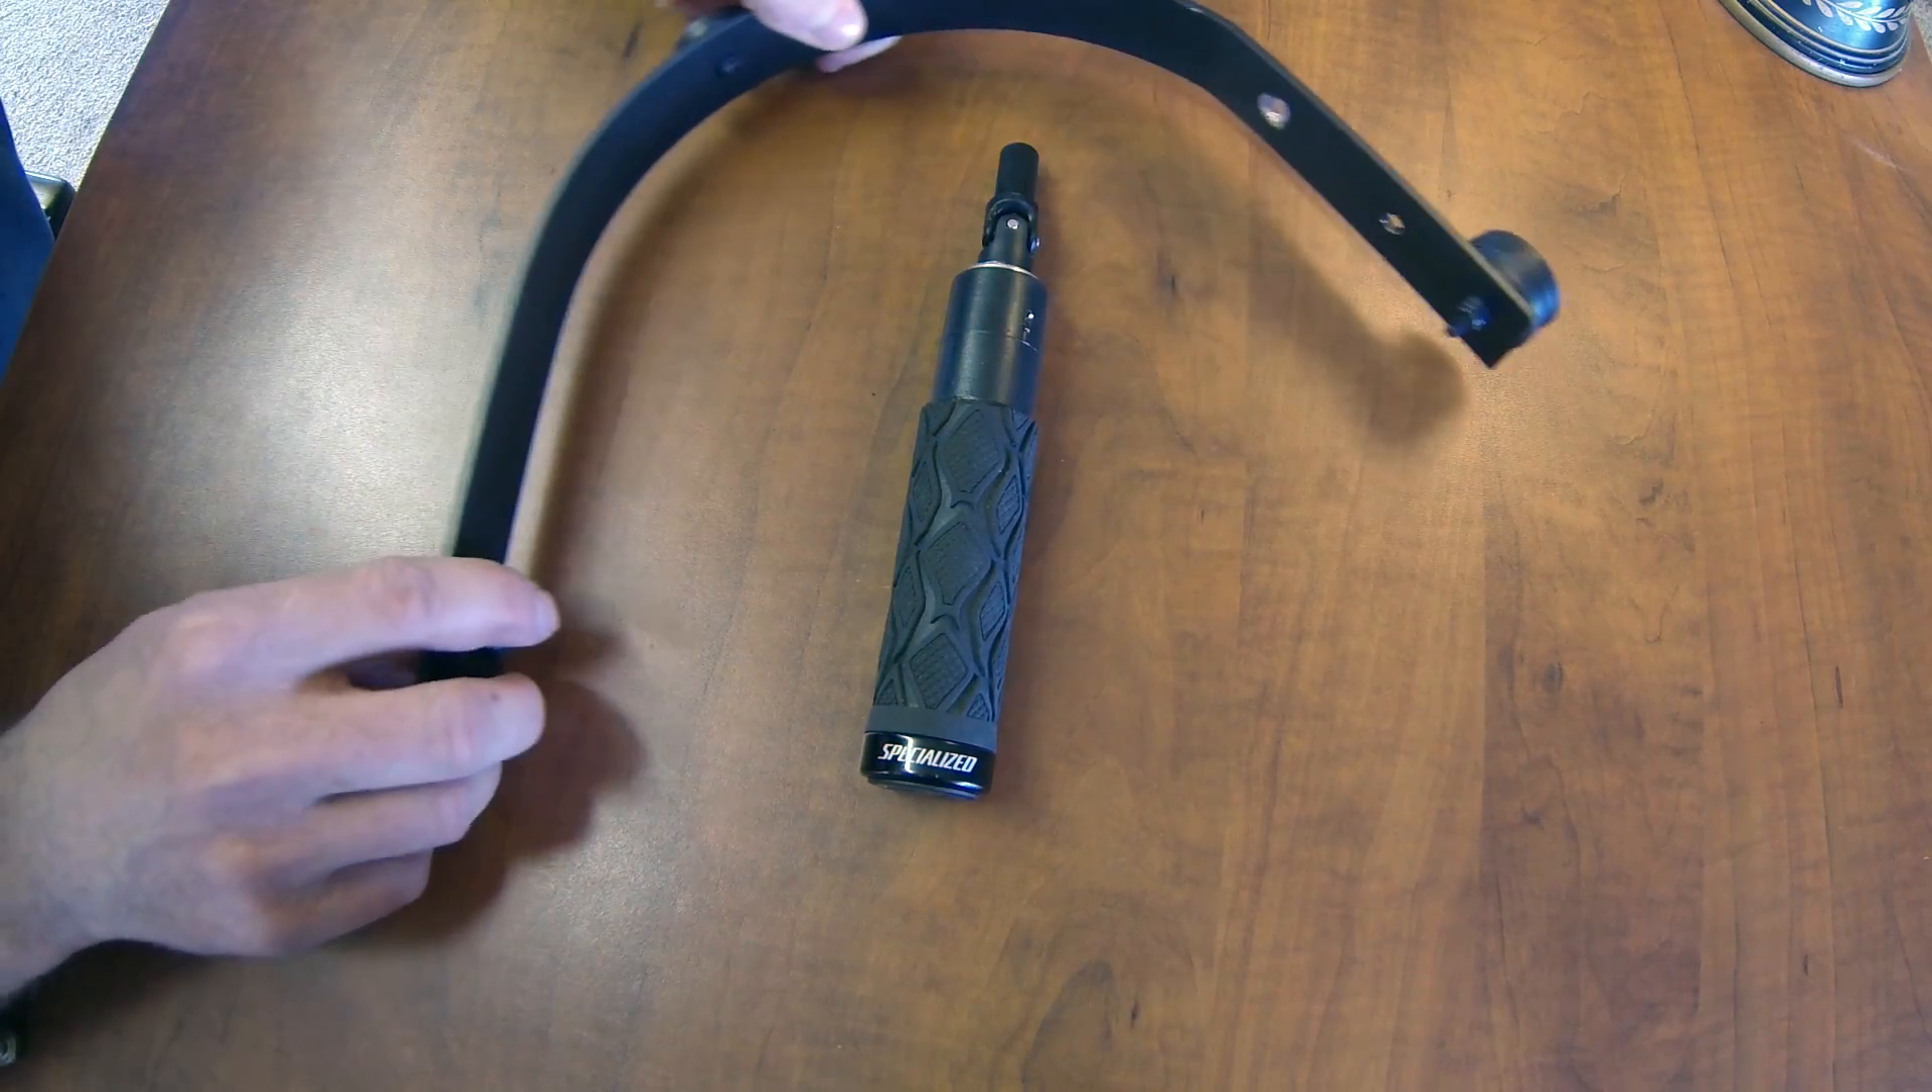So now that we've got the grip and joint assembled, we really need to attach that to the frame.